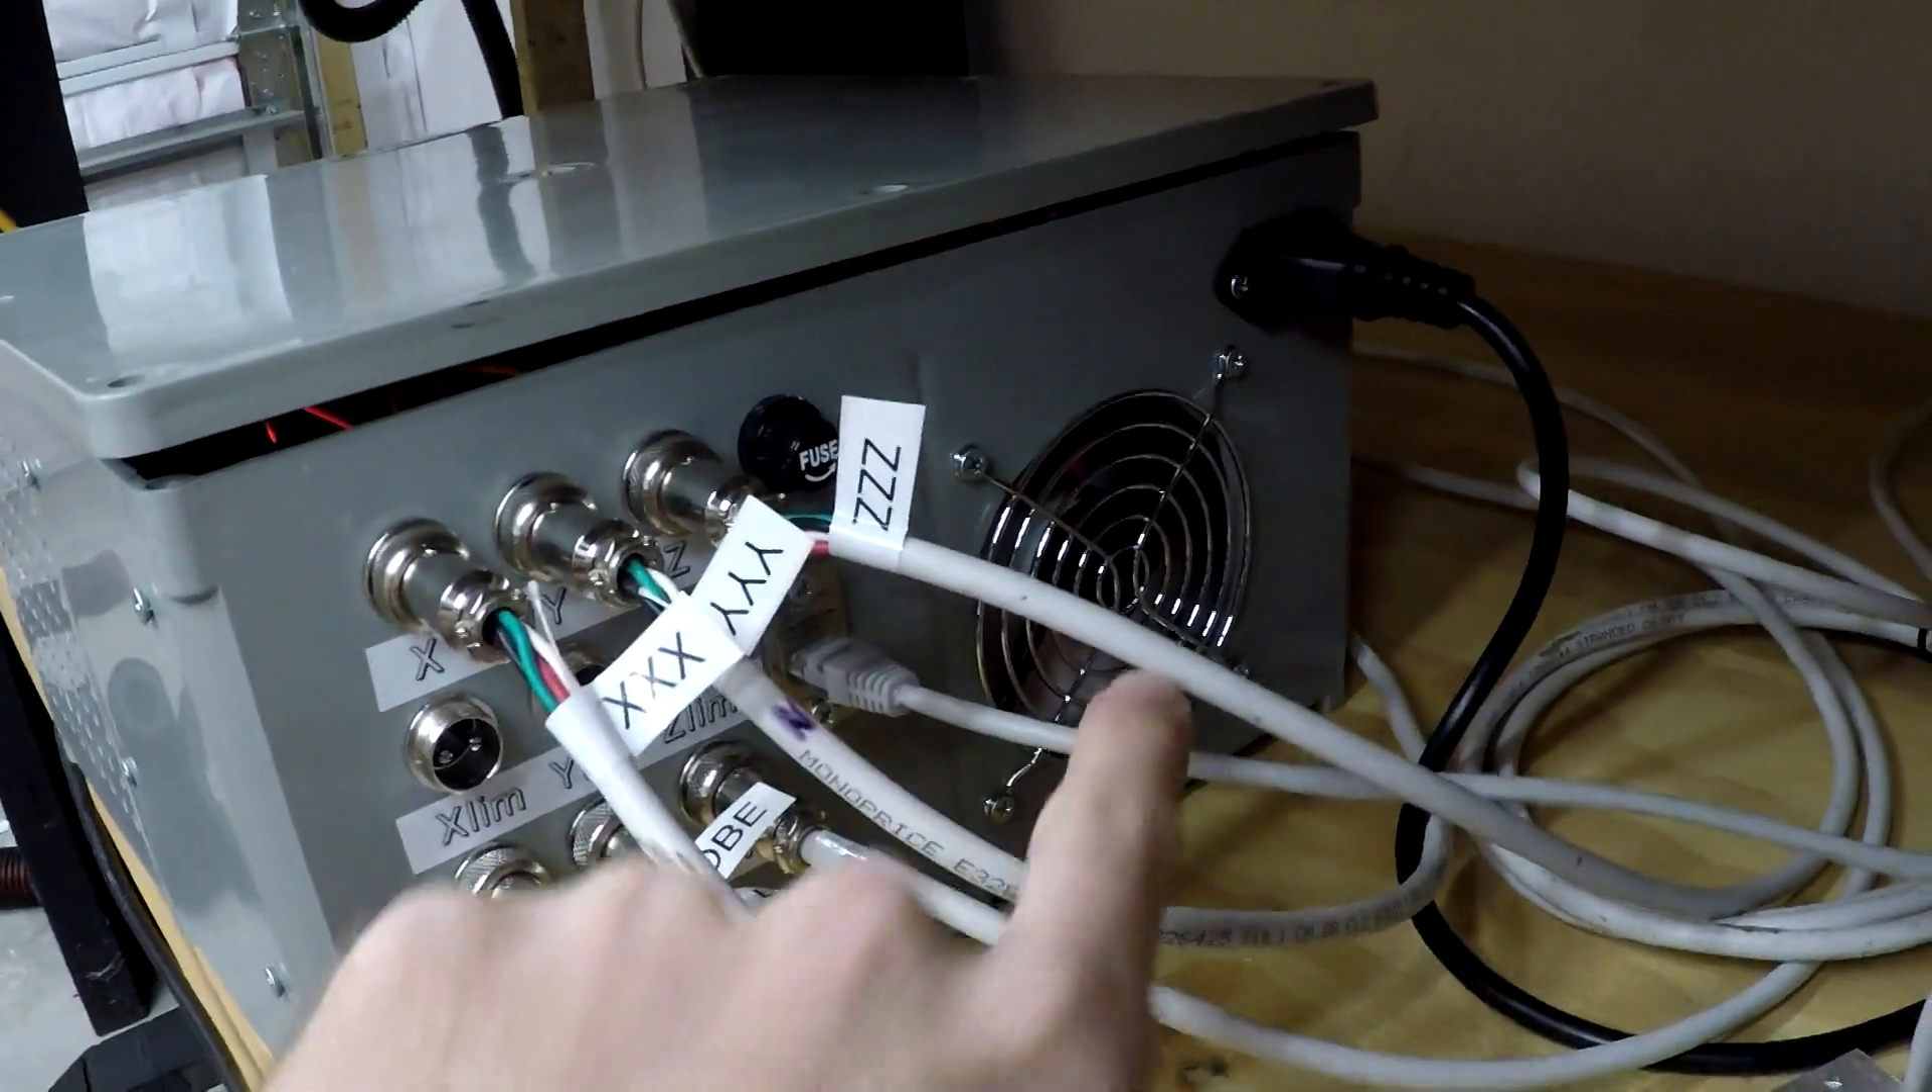I might leave it cracked to help with ventilation, but everything is plugged in. You got the ethernet cable right there. You got power over there.